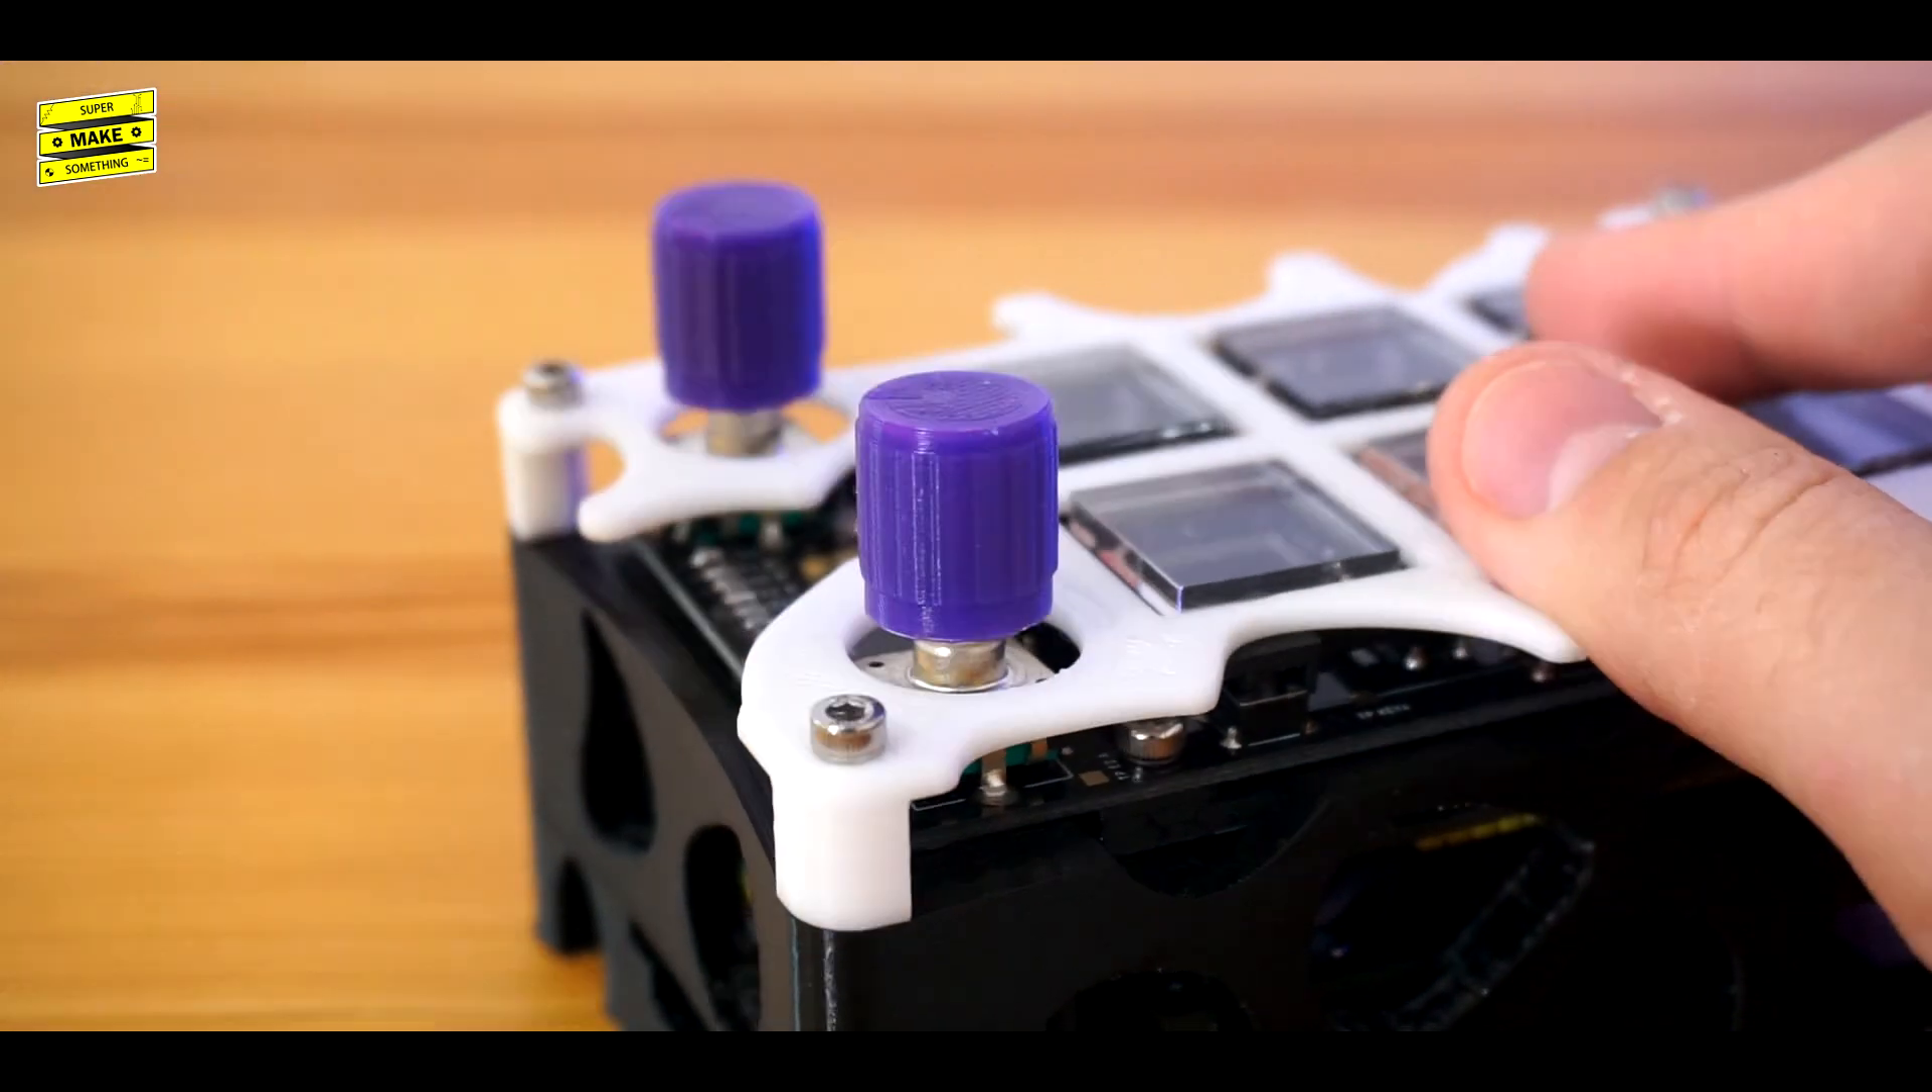Finally pressed the two 3D printed knobs onto the encoders, after which the Stream Deck assembly was complete.